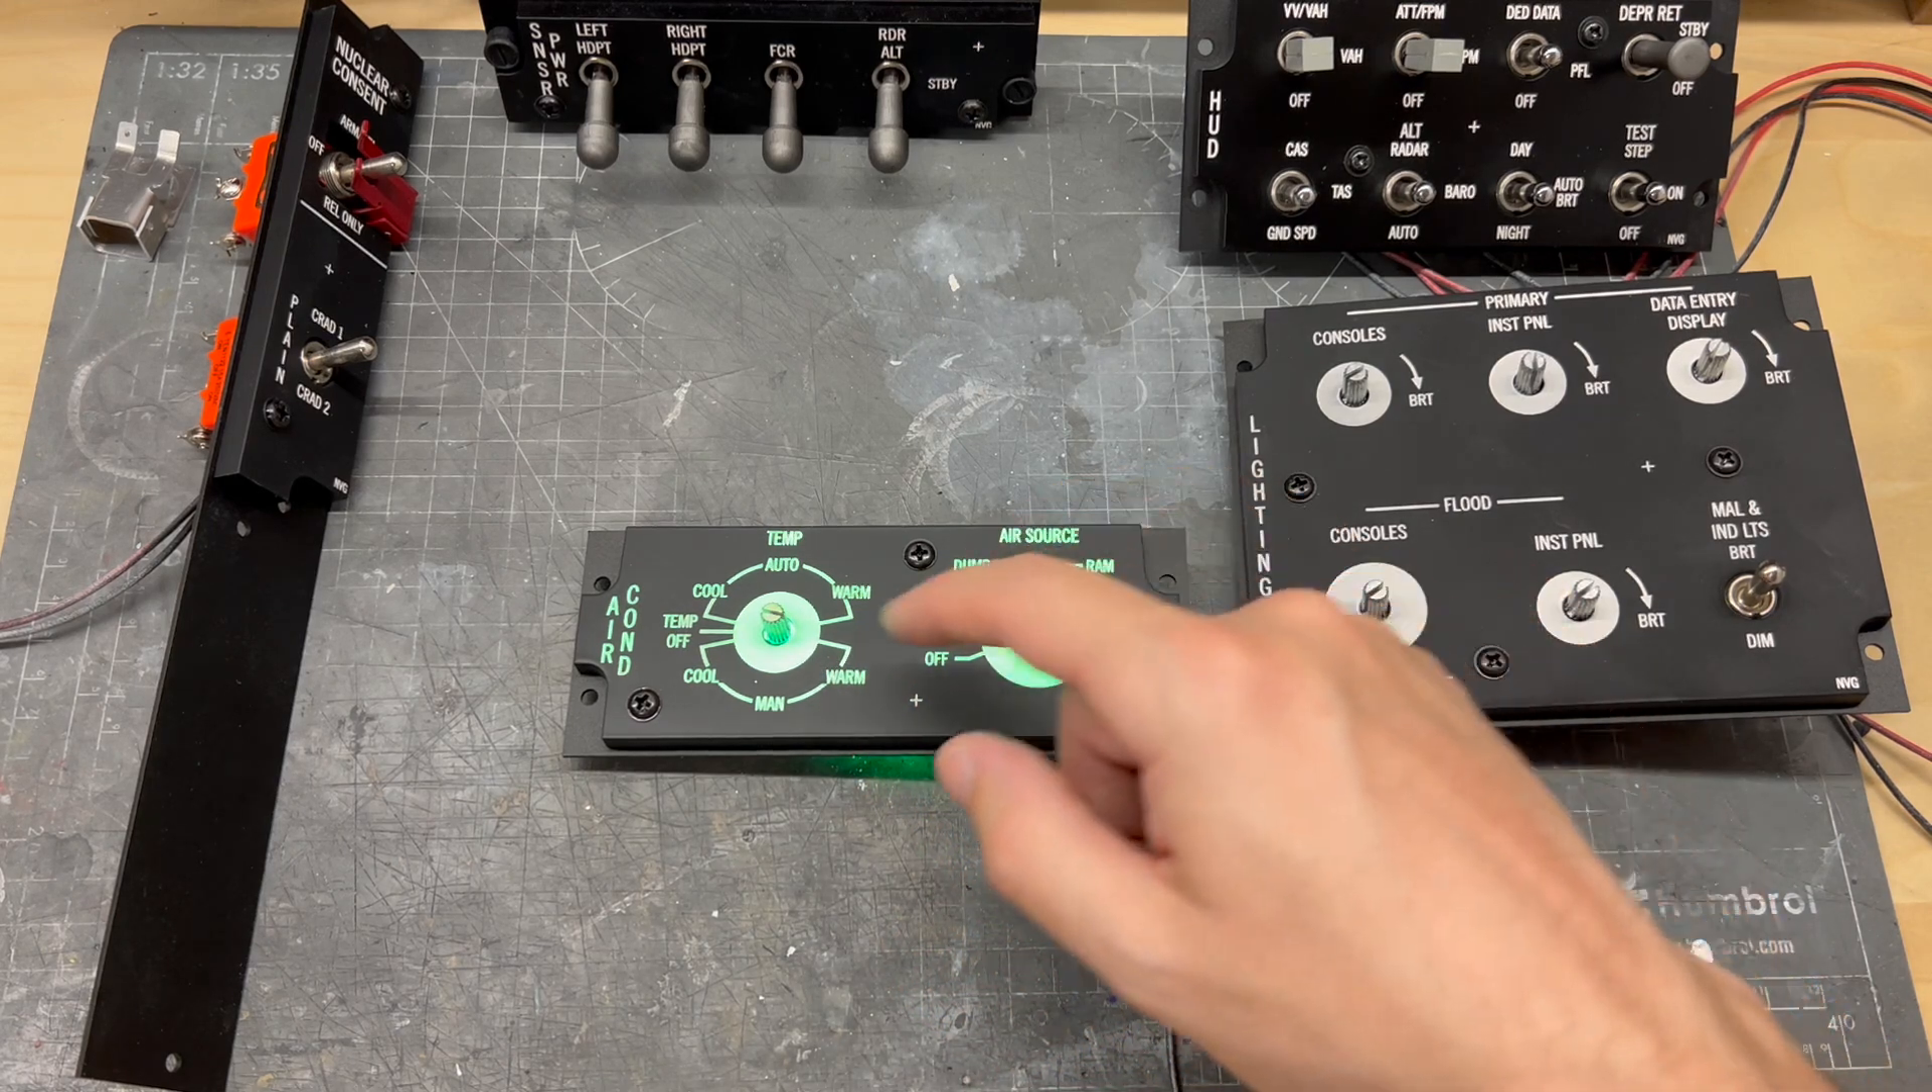Of course this is still missing the knobs that goes on top of all the potentiometers here.